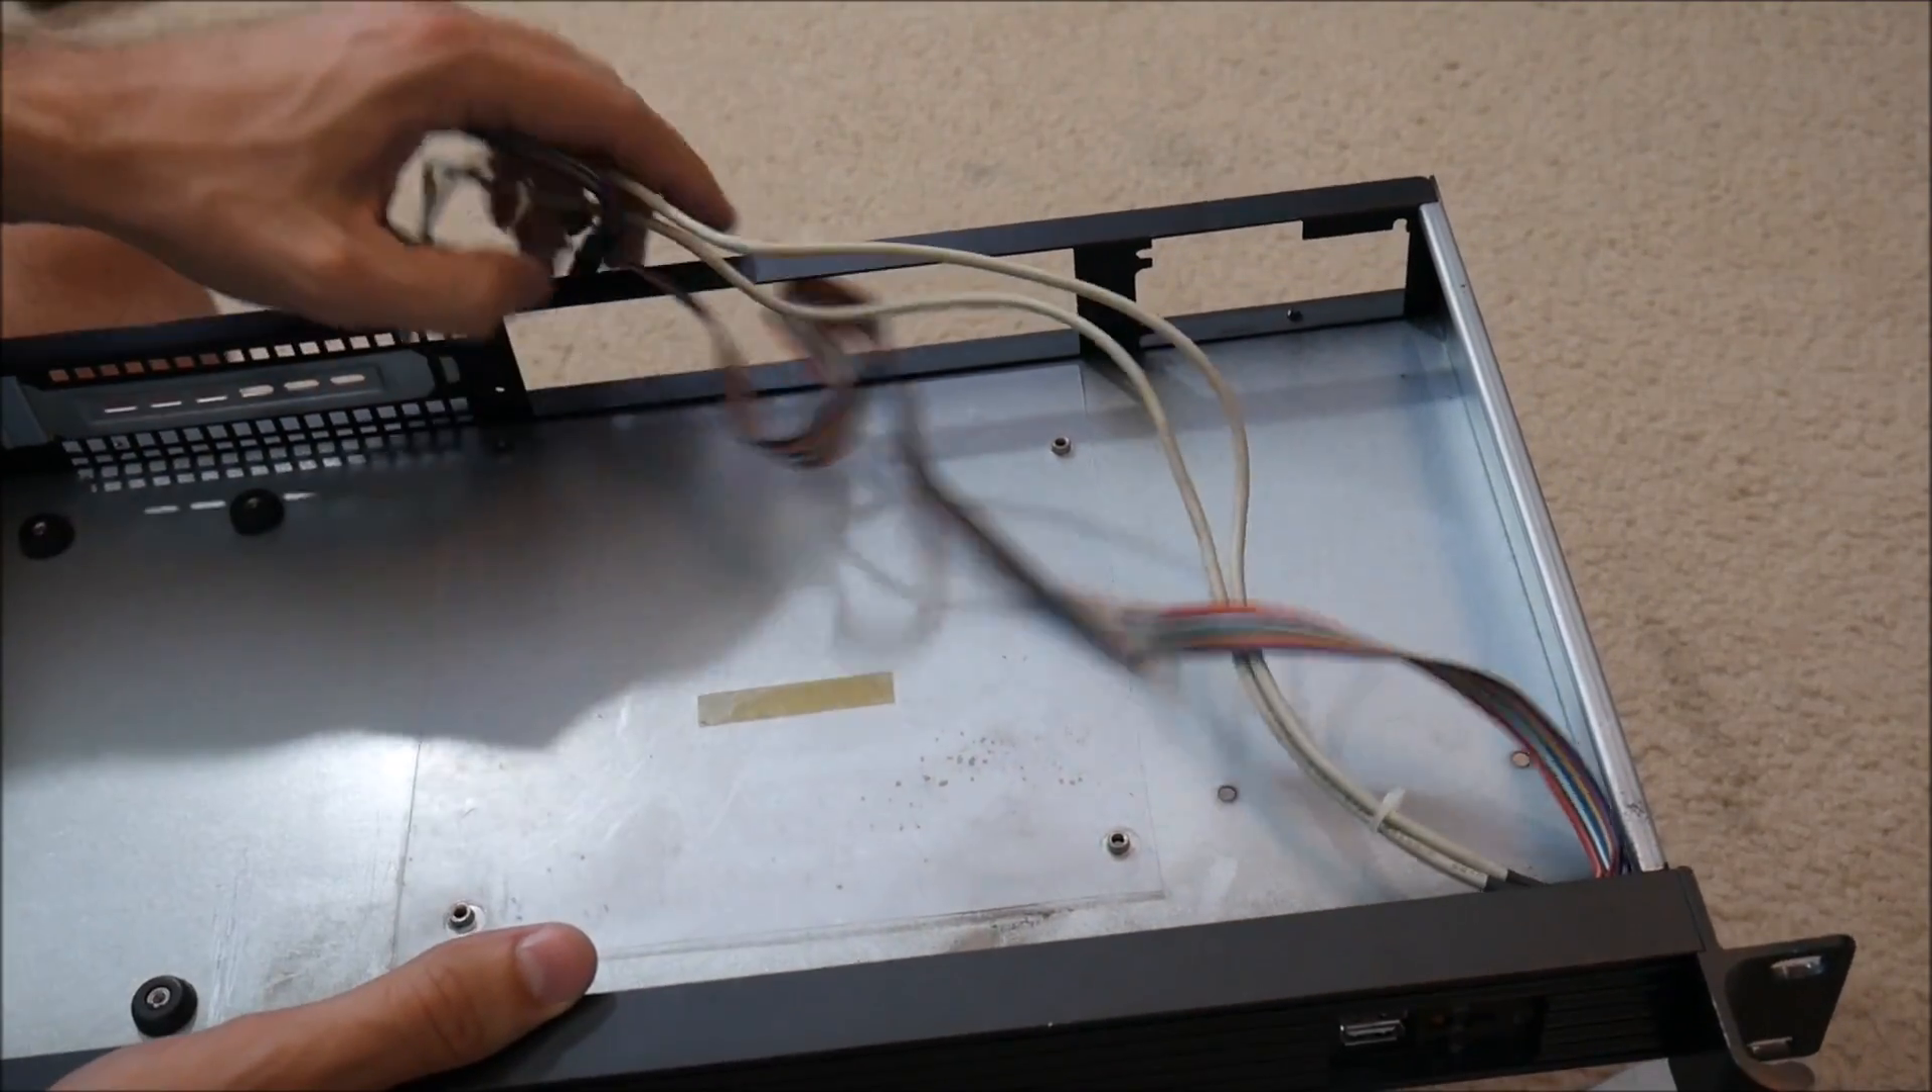So basically we've removed all of the fans from the front. We've removed the power supply. We've removed the old motherboard, the old hard drives.